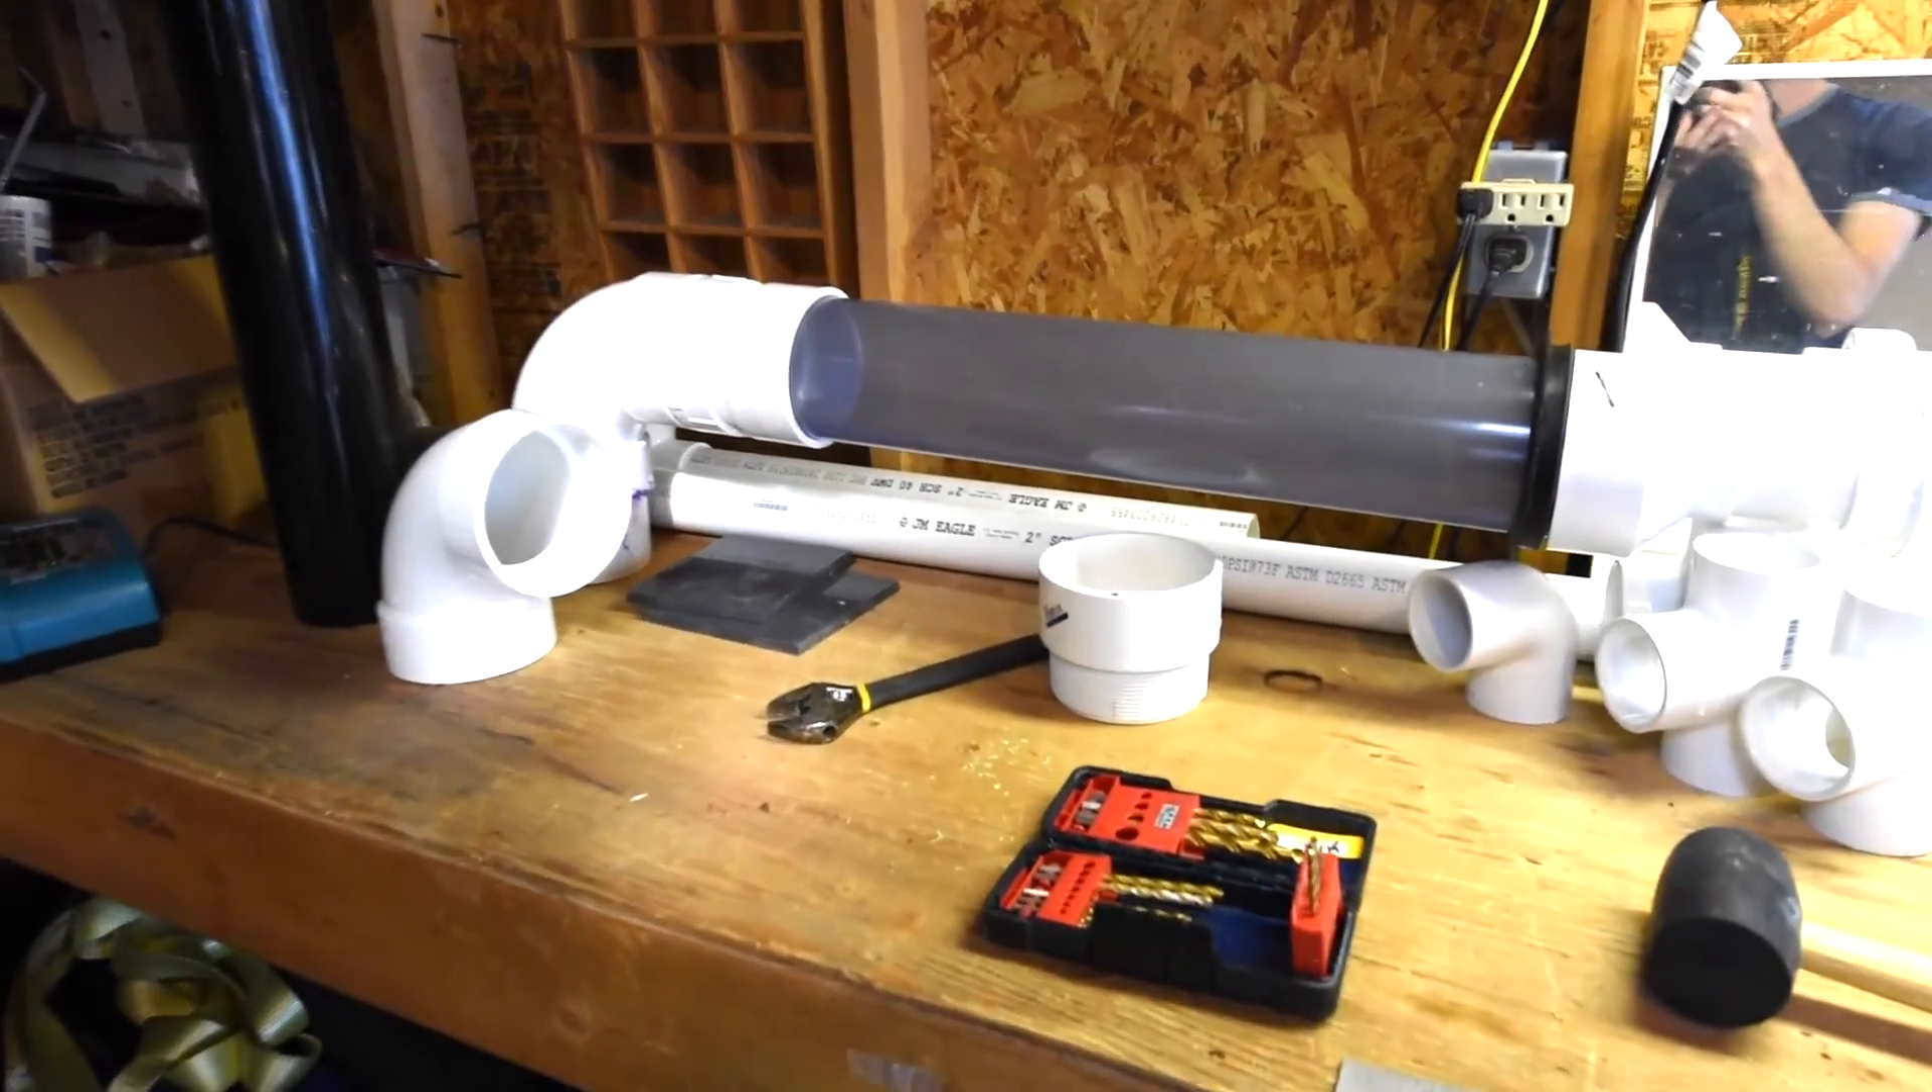Over here you can see where I've started piecing together the components for the main updraft tube.